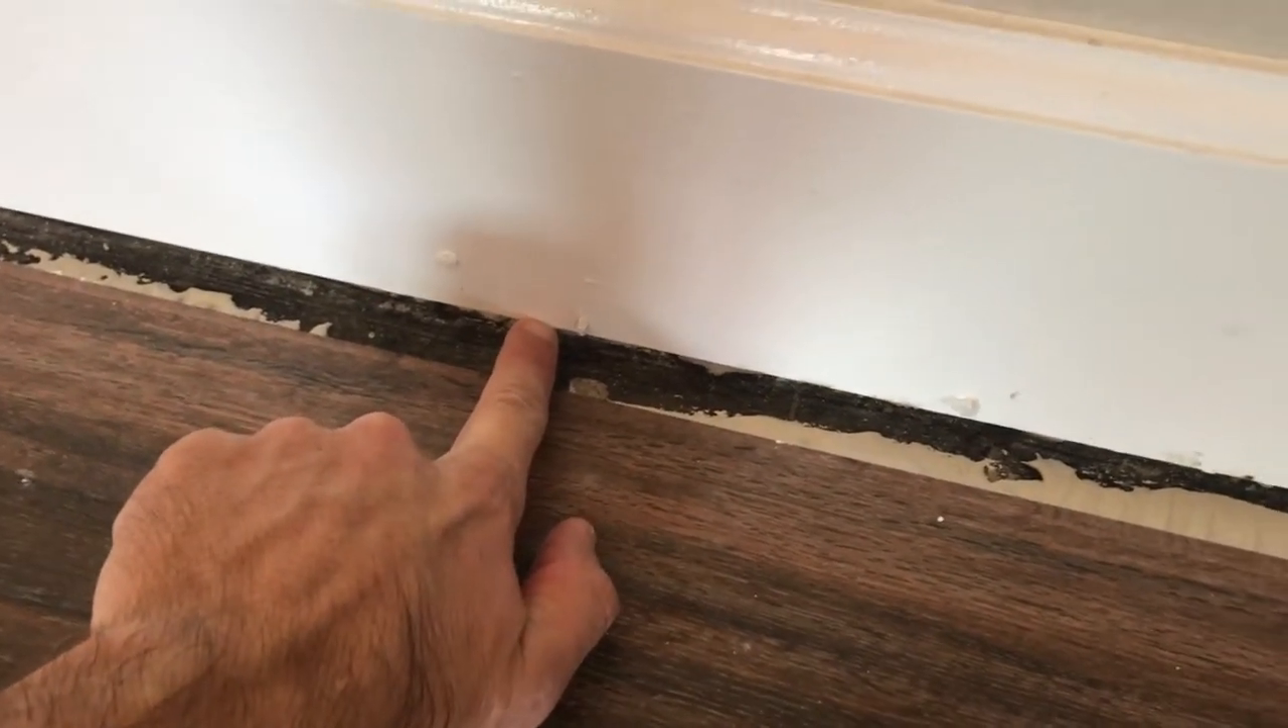Now, I suppose a little bit of pre-planning may have saved me from this, but I have about a half-inch gap between the baseboard and the edge of this tile.